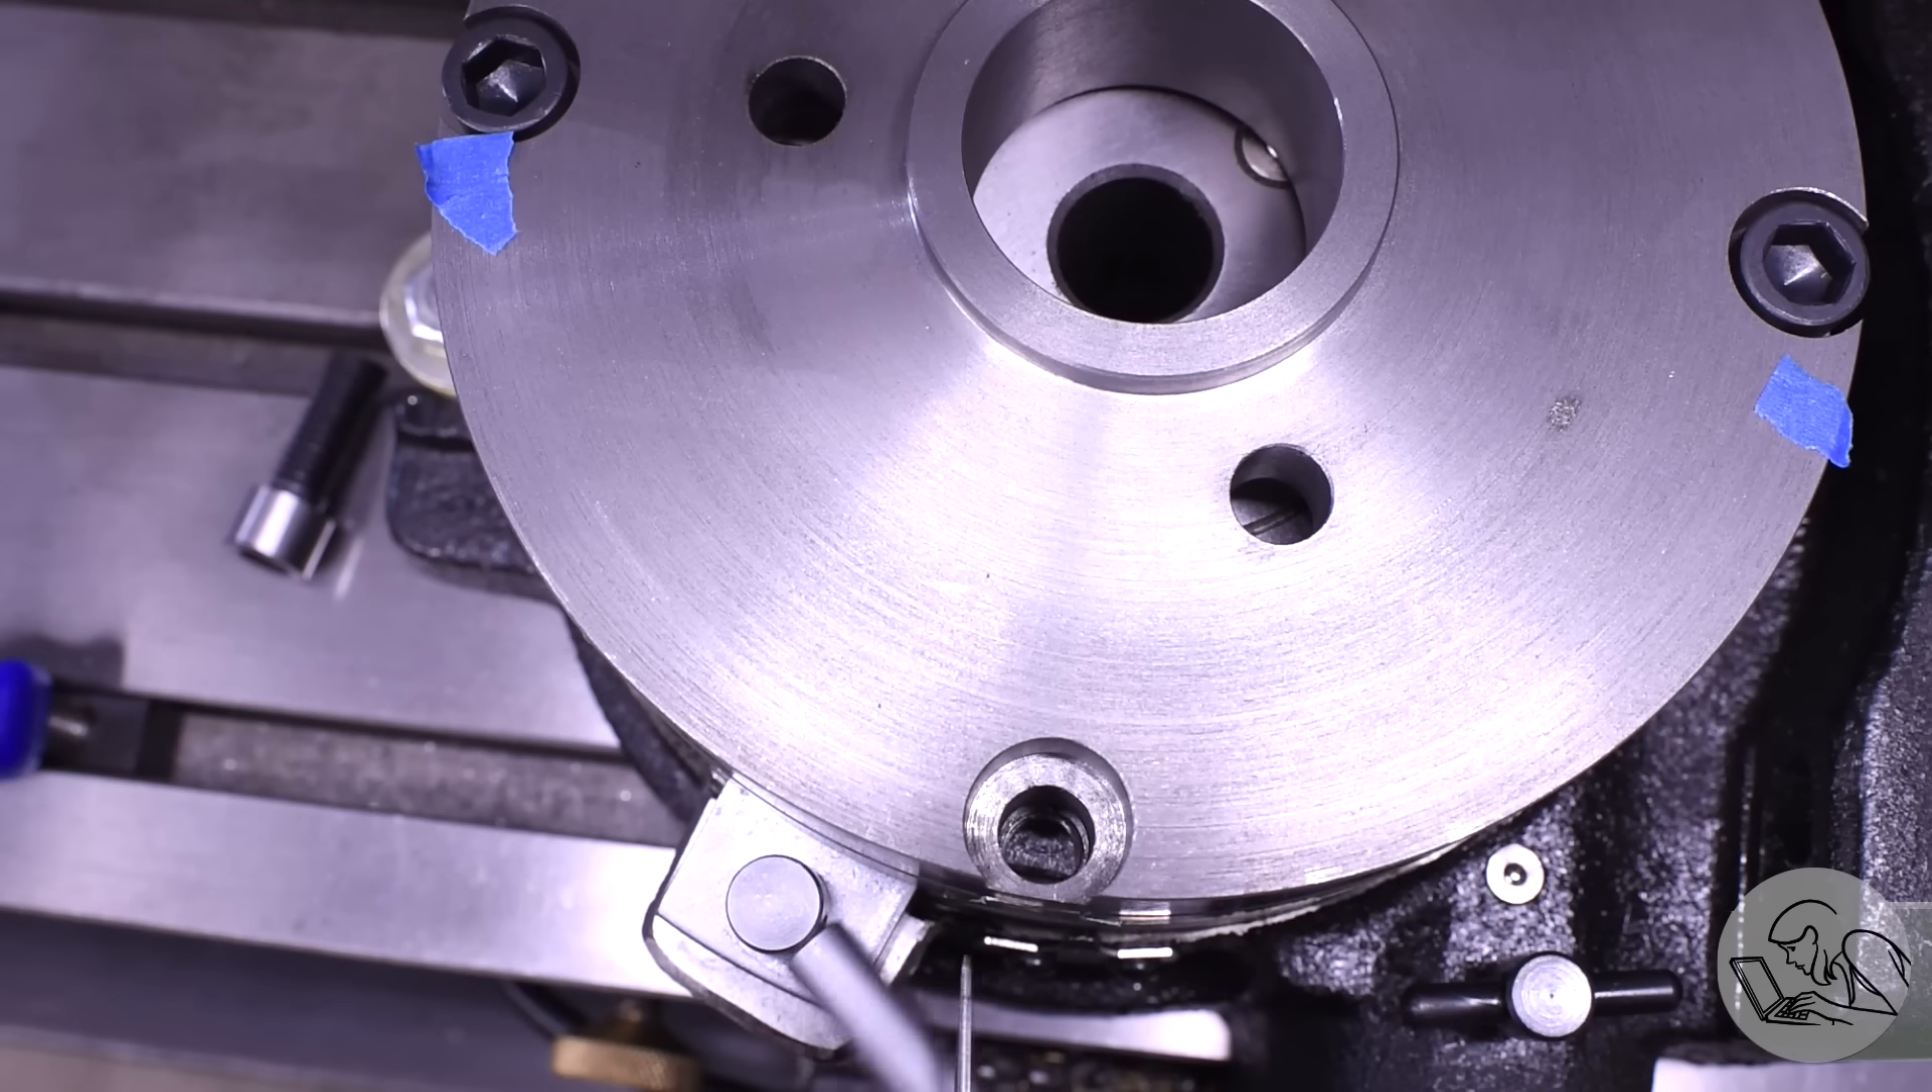And you can see that I've removed two of the bolts.